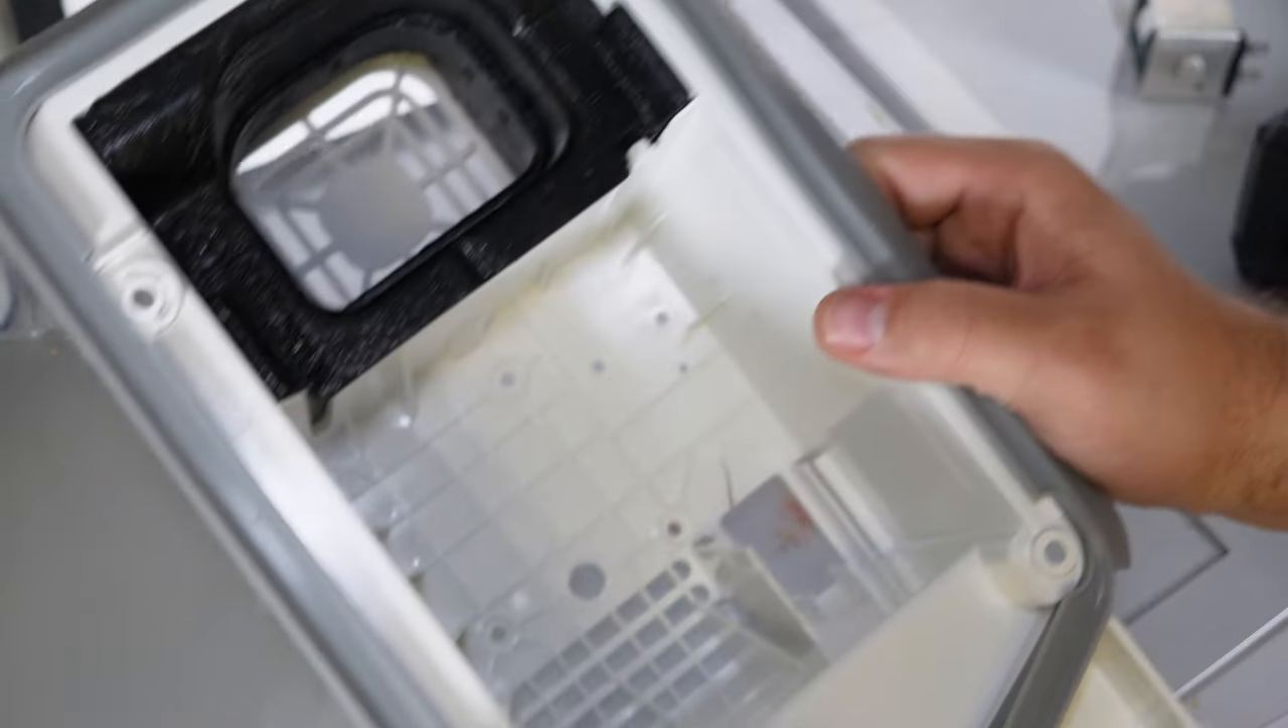The entire air handler has now been gutted, and we're ready to install all the pieces to the new system.